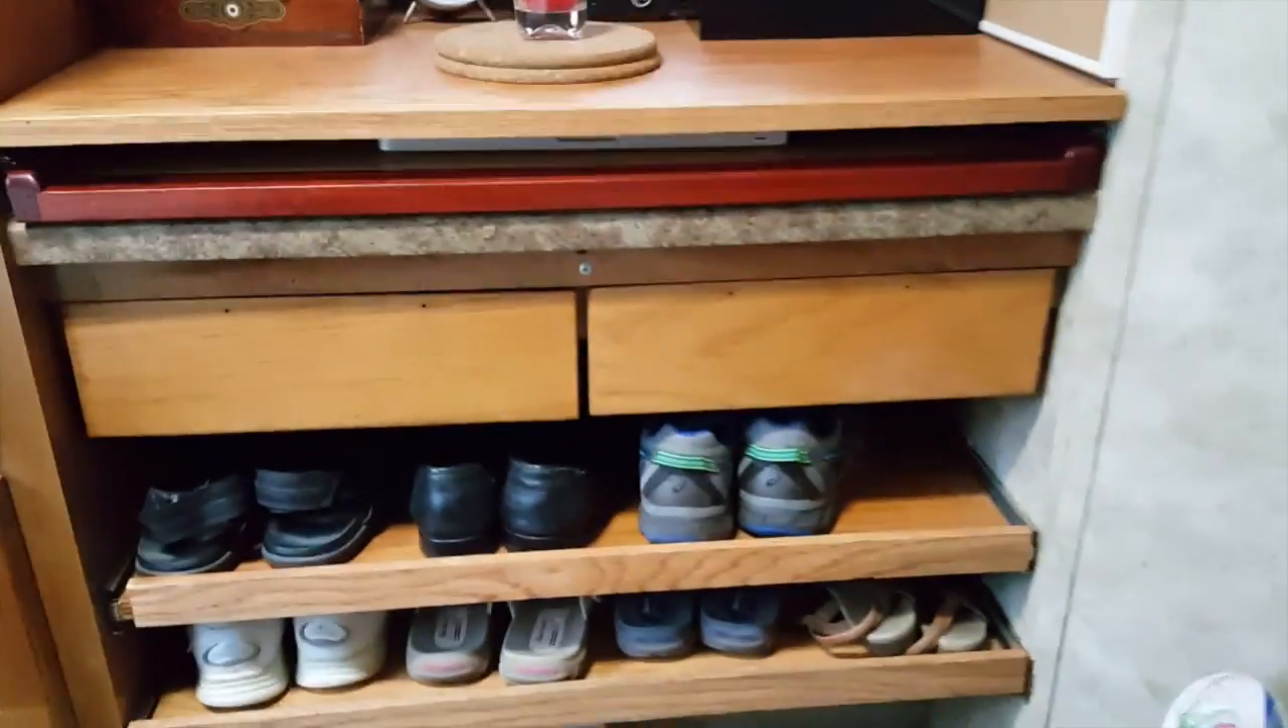Here is the finished product. There are two shelves down here for shoes.